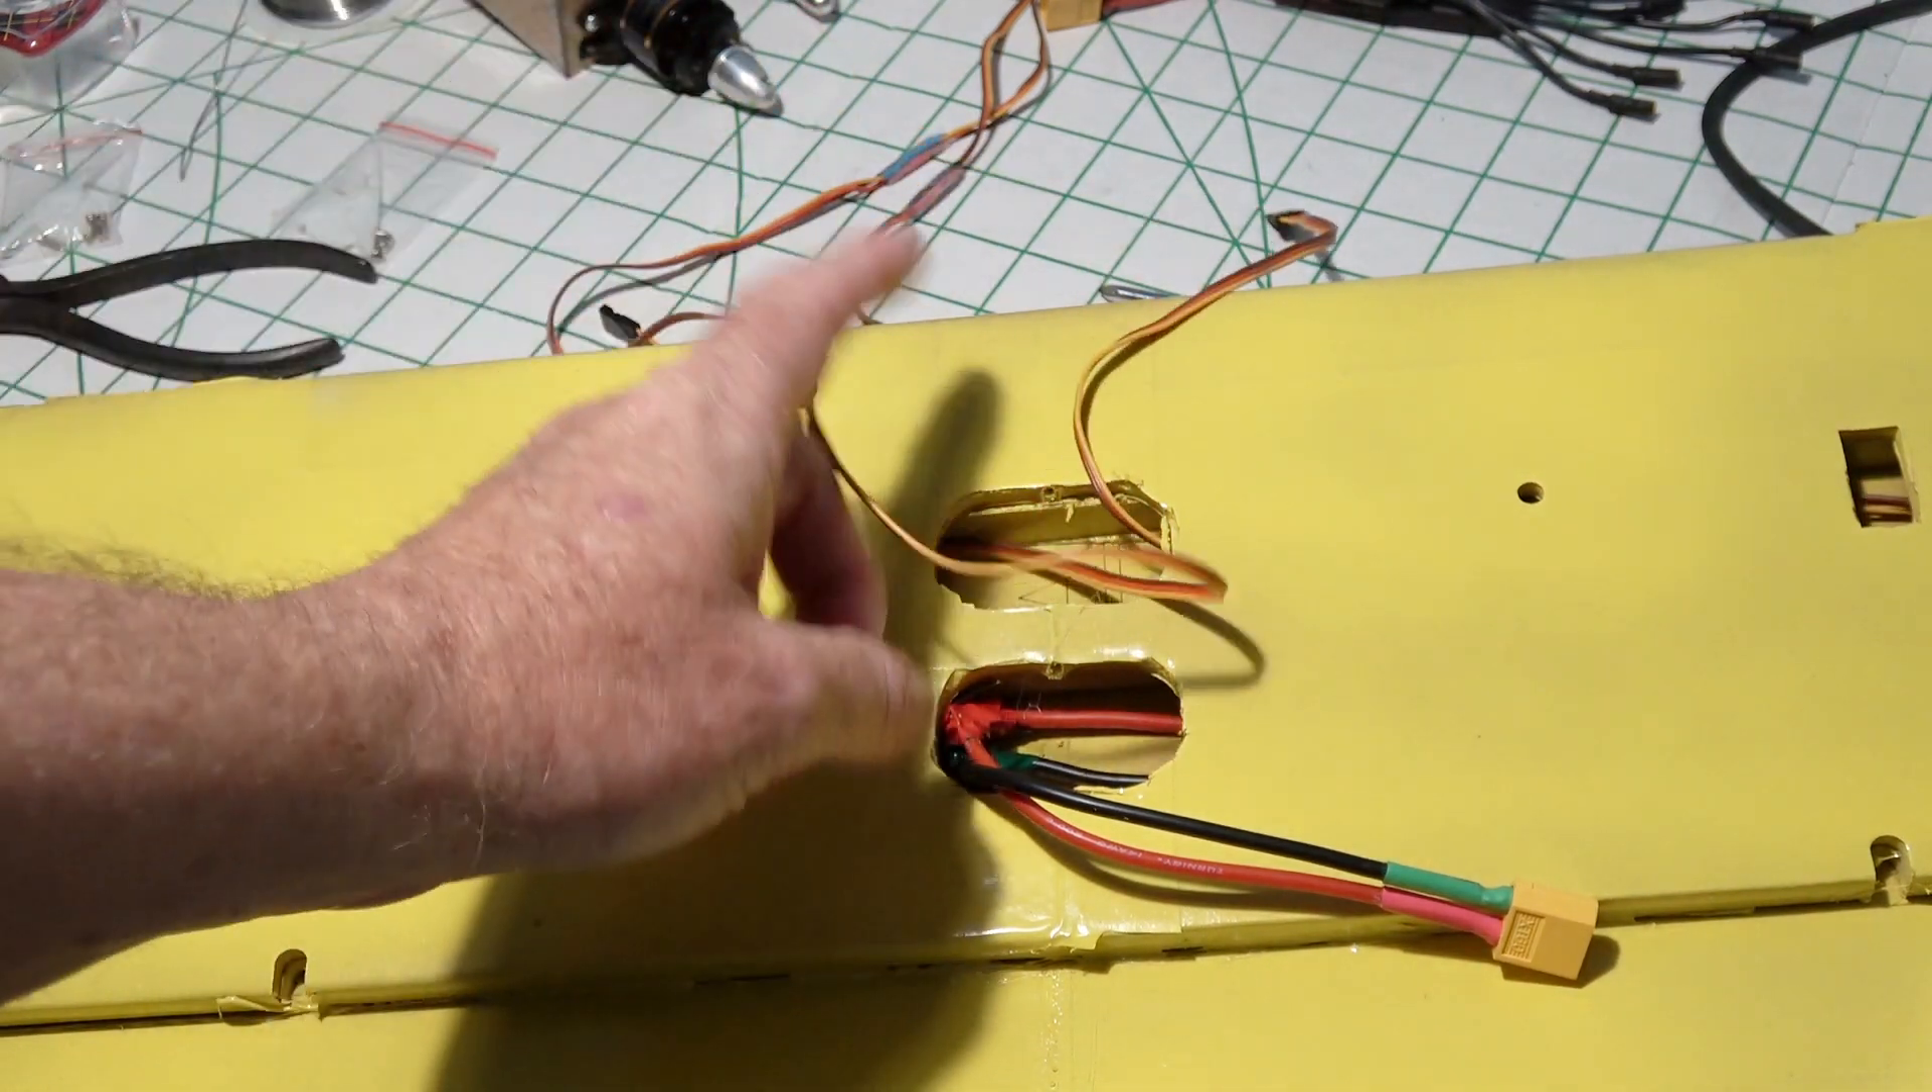Okay, I've fished in my ESC power splitter right here, and I've got my aileron servo wires also fished through this hole here.